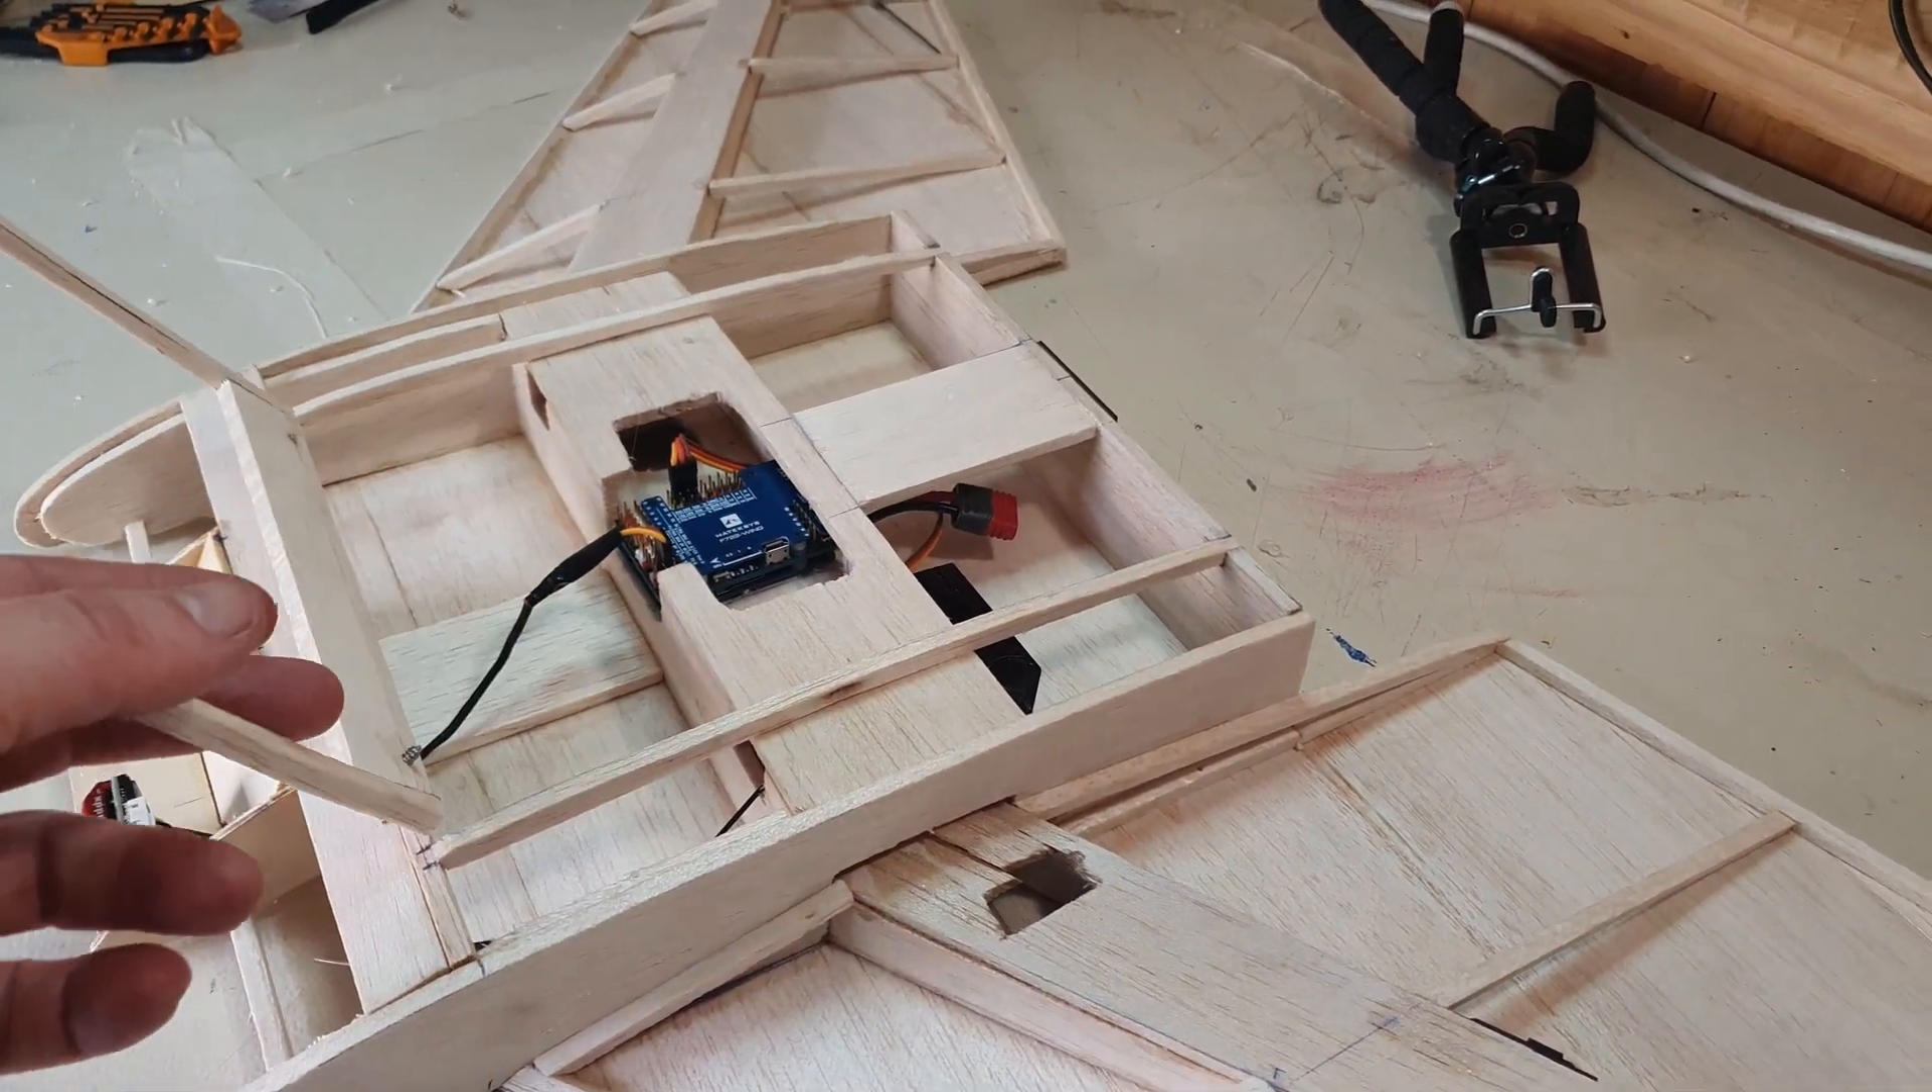The flight controller is installed. It is sitting on top of a piece of velcro one side hot glued onto the airplane and other side hot glued onto the flight controller.